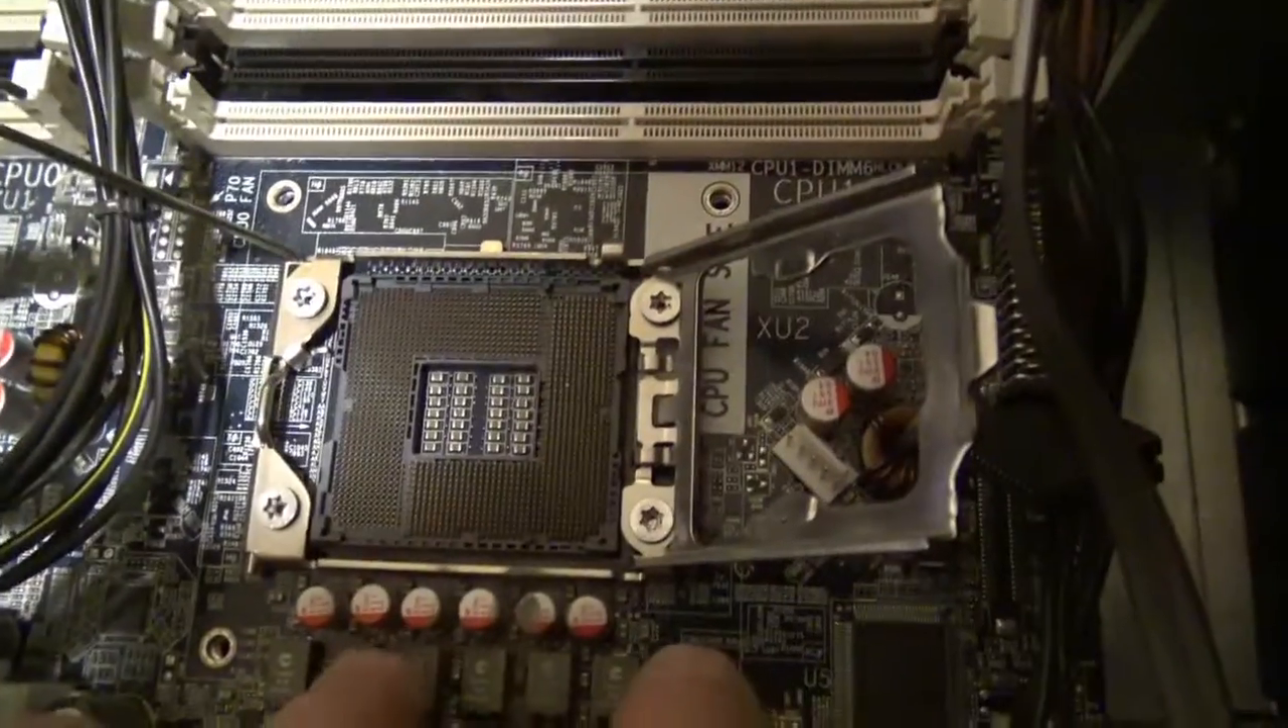So we've removed the coolers. As well as the CPUs.